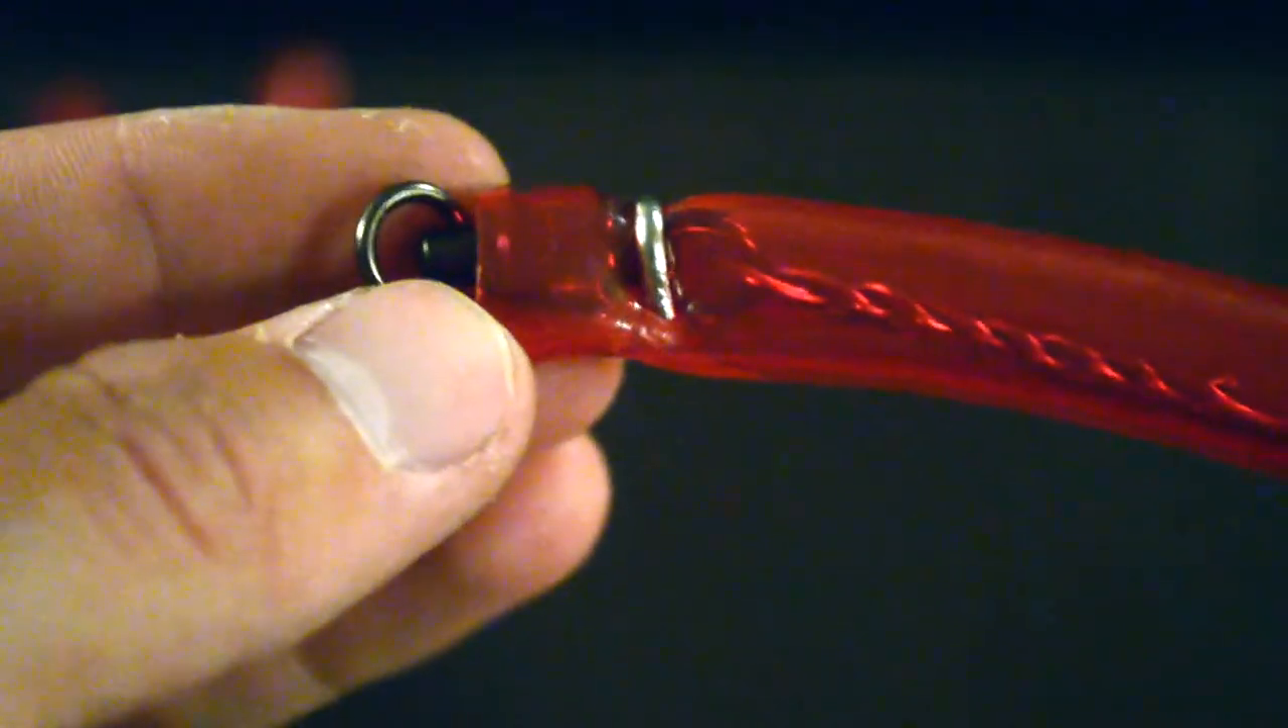This is now what the hog ring looks like attached to the top of the tube.